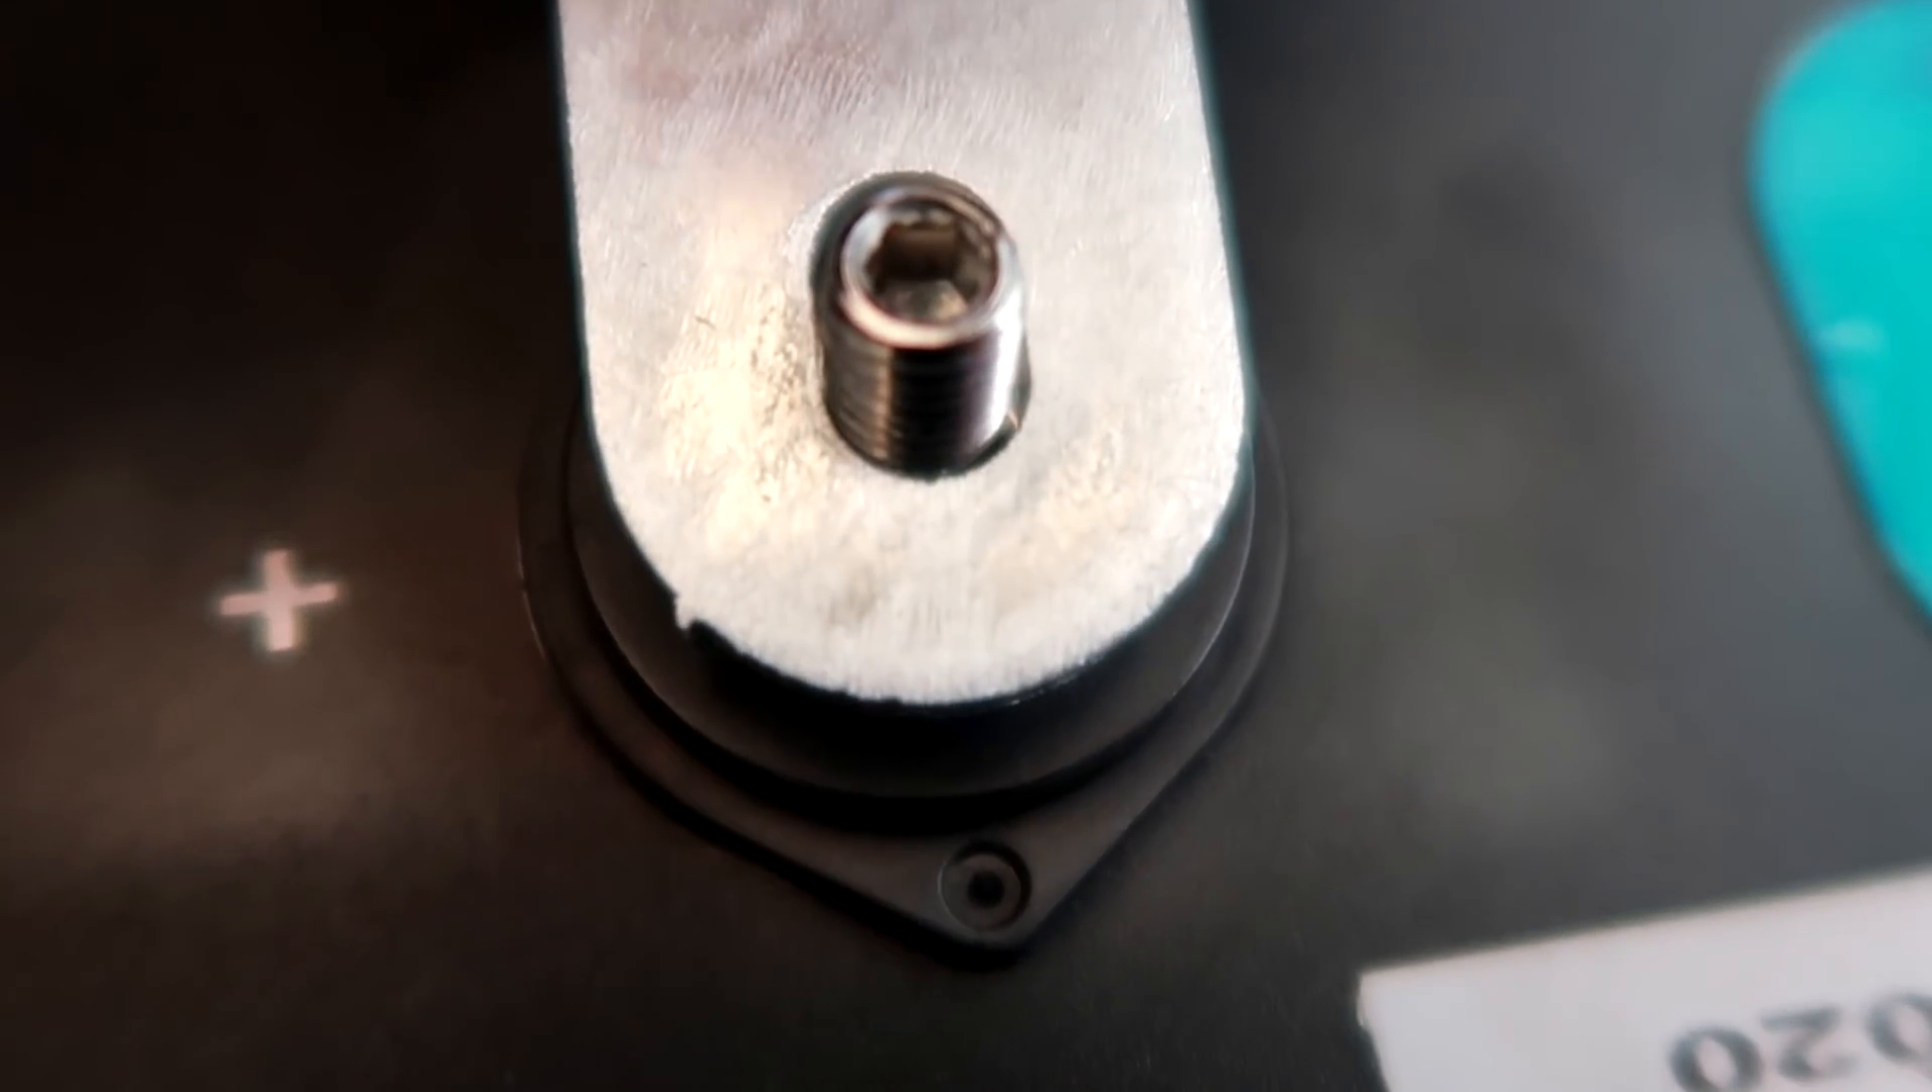Look at the size of the bus bar and the size of the terminal. So it fits perfectly on top of it and covers the whole terminal area.